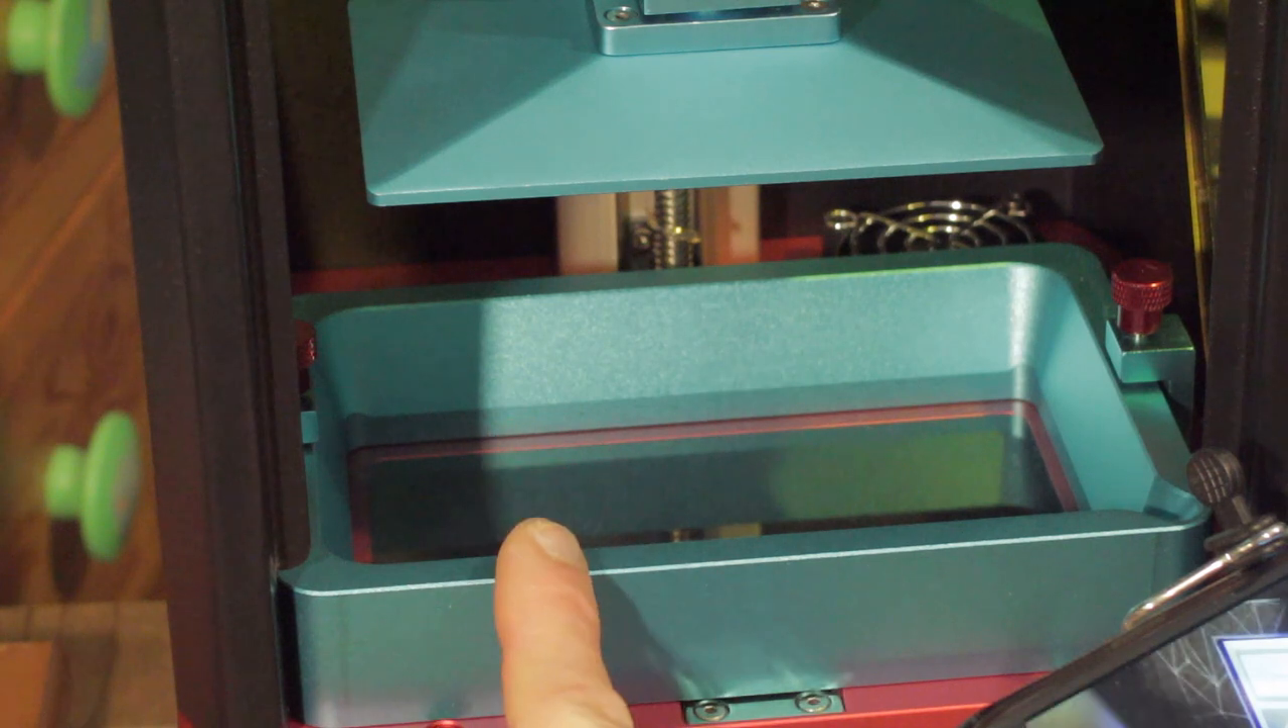So the first thing we need to do uh the resin tray is in place.